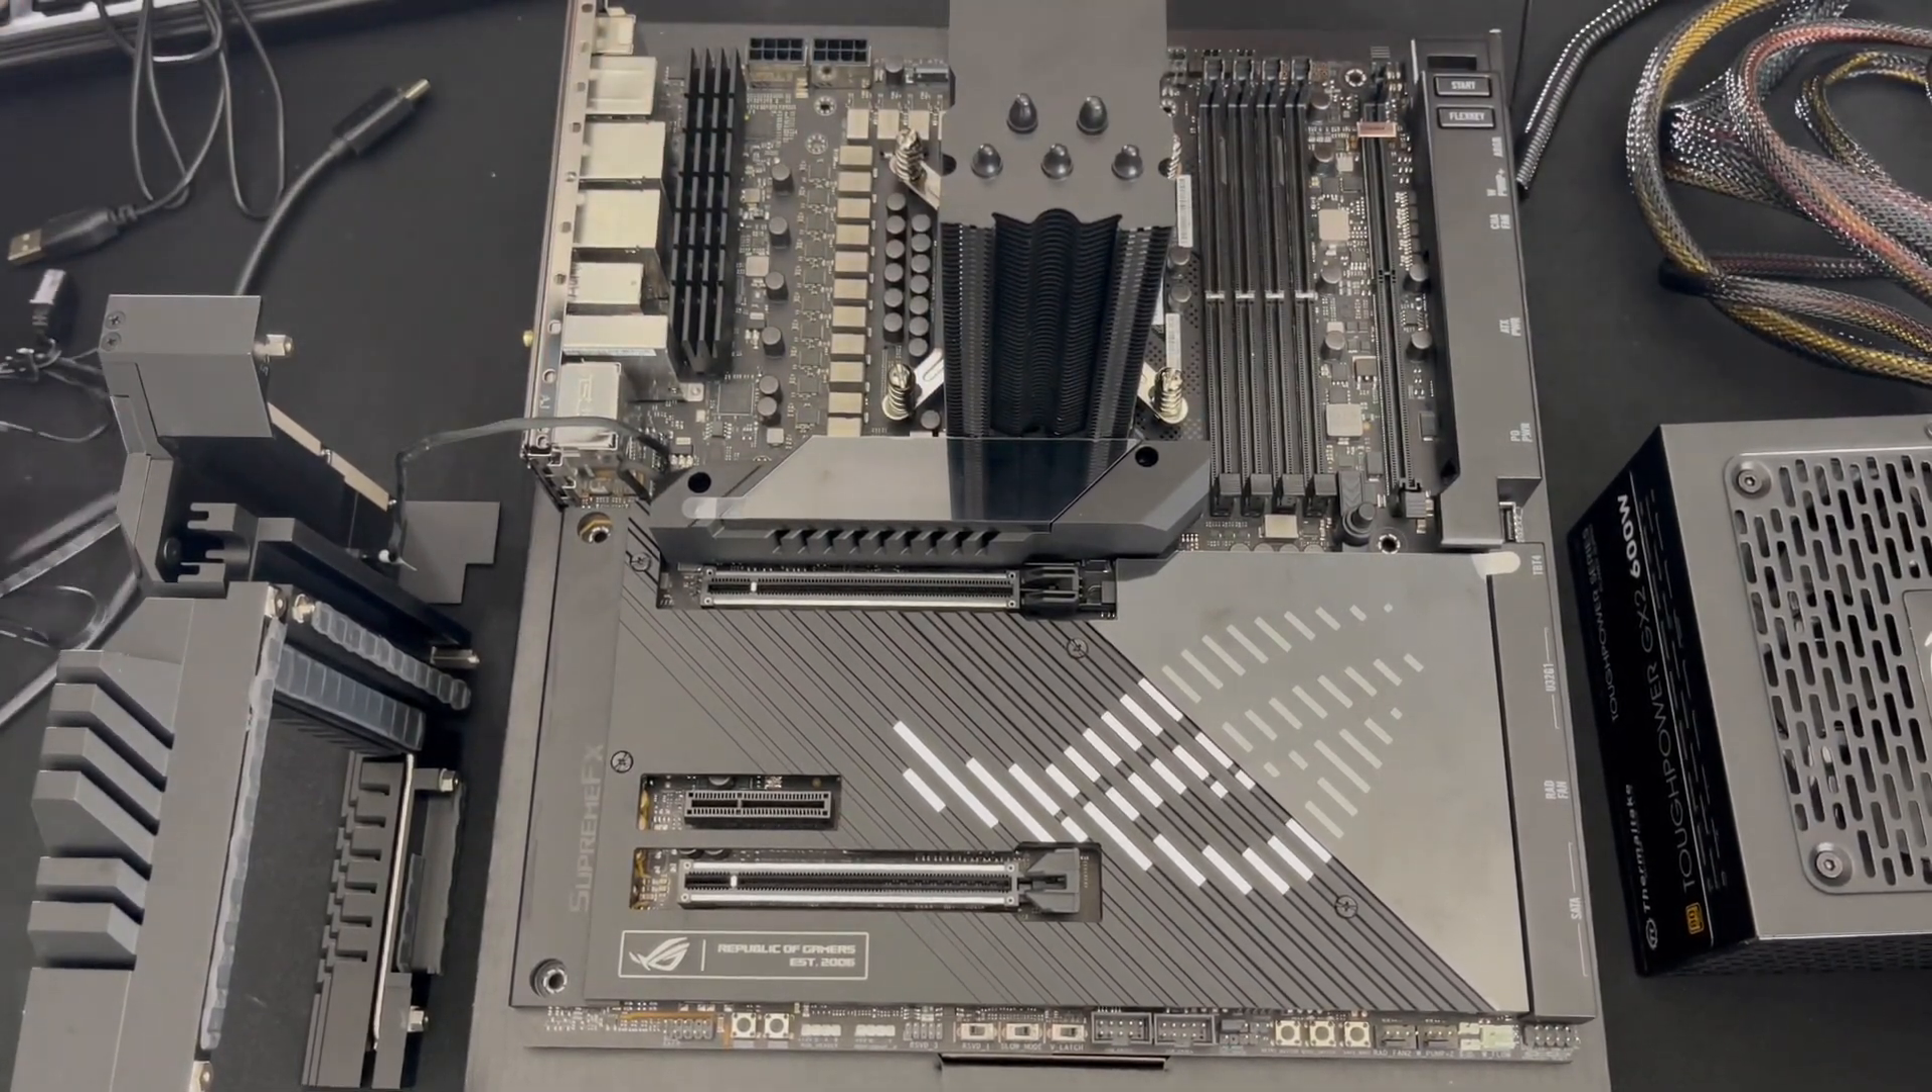All right, the heat sink is on, and we can go ahead and install the fan onto the heat sink.